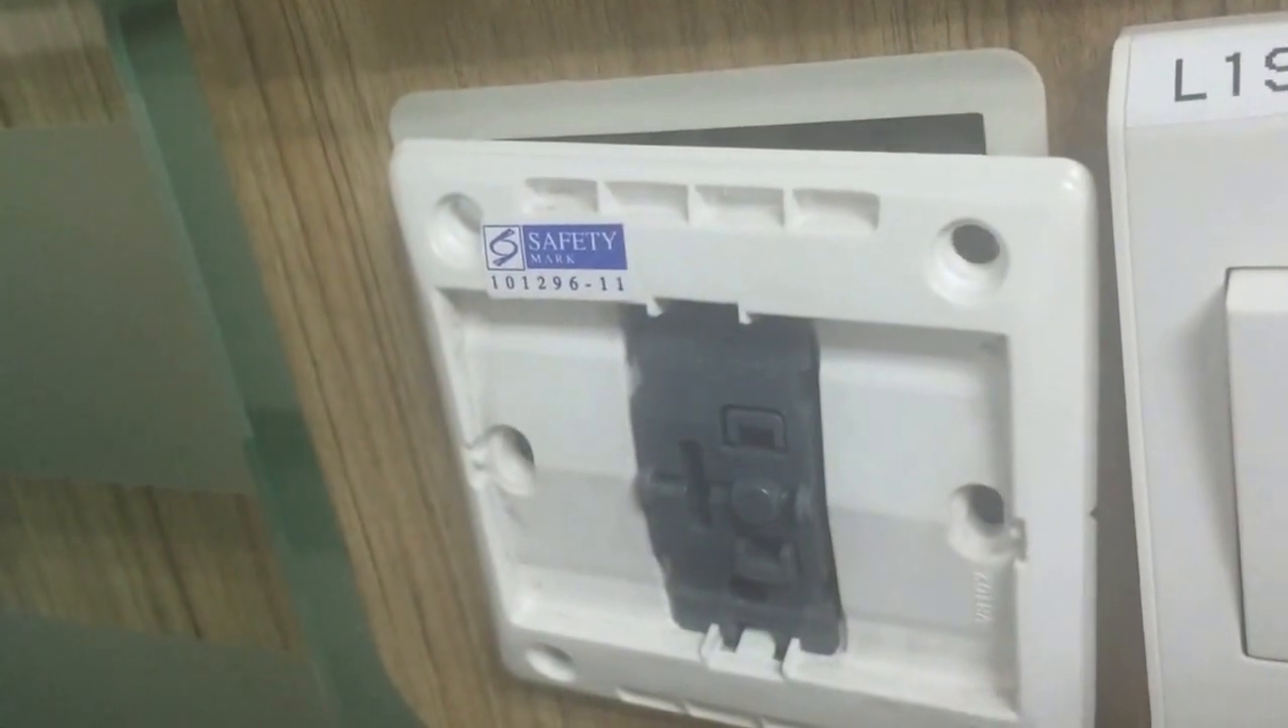Okay, so we have successfully dismantled the switch.